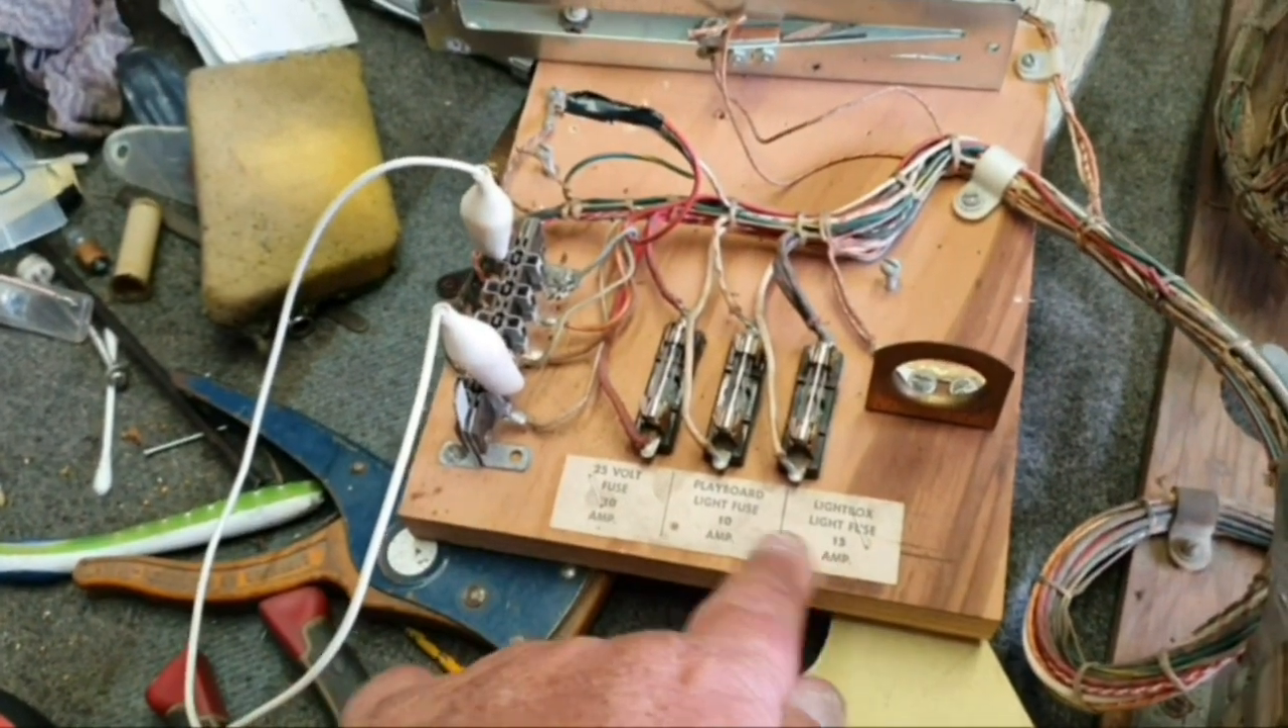We've fitted the label back on there.